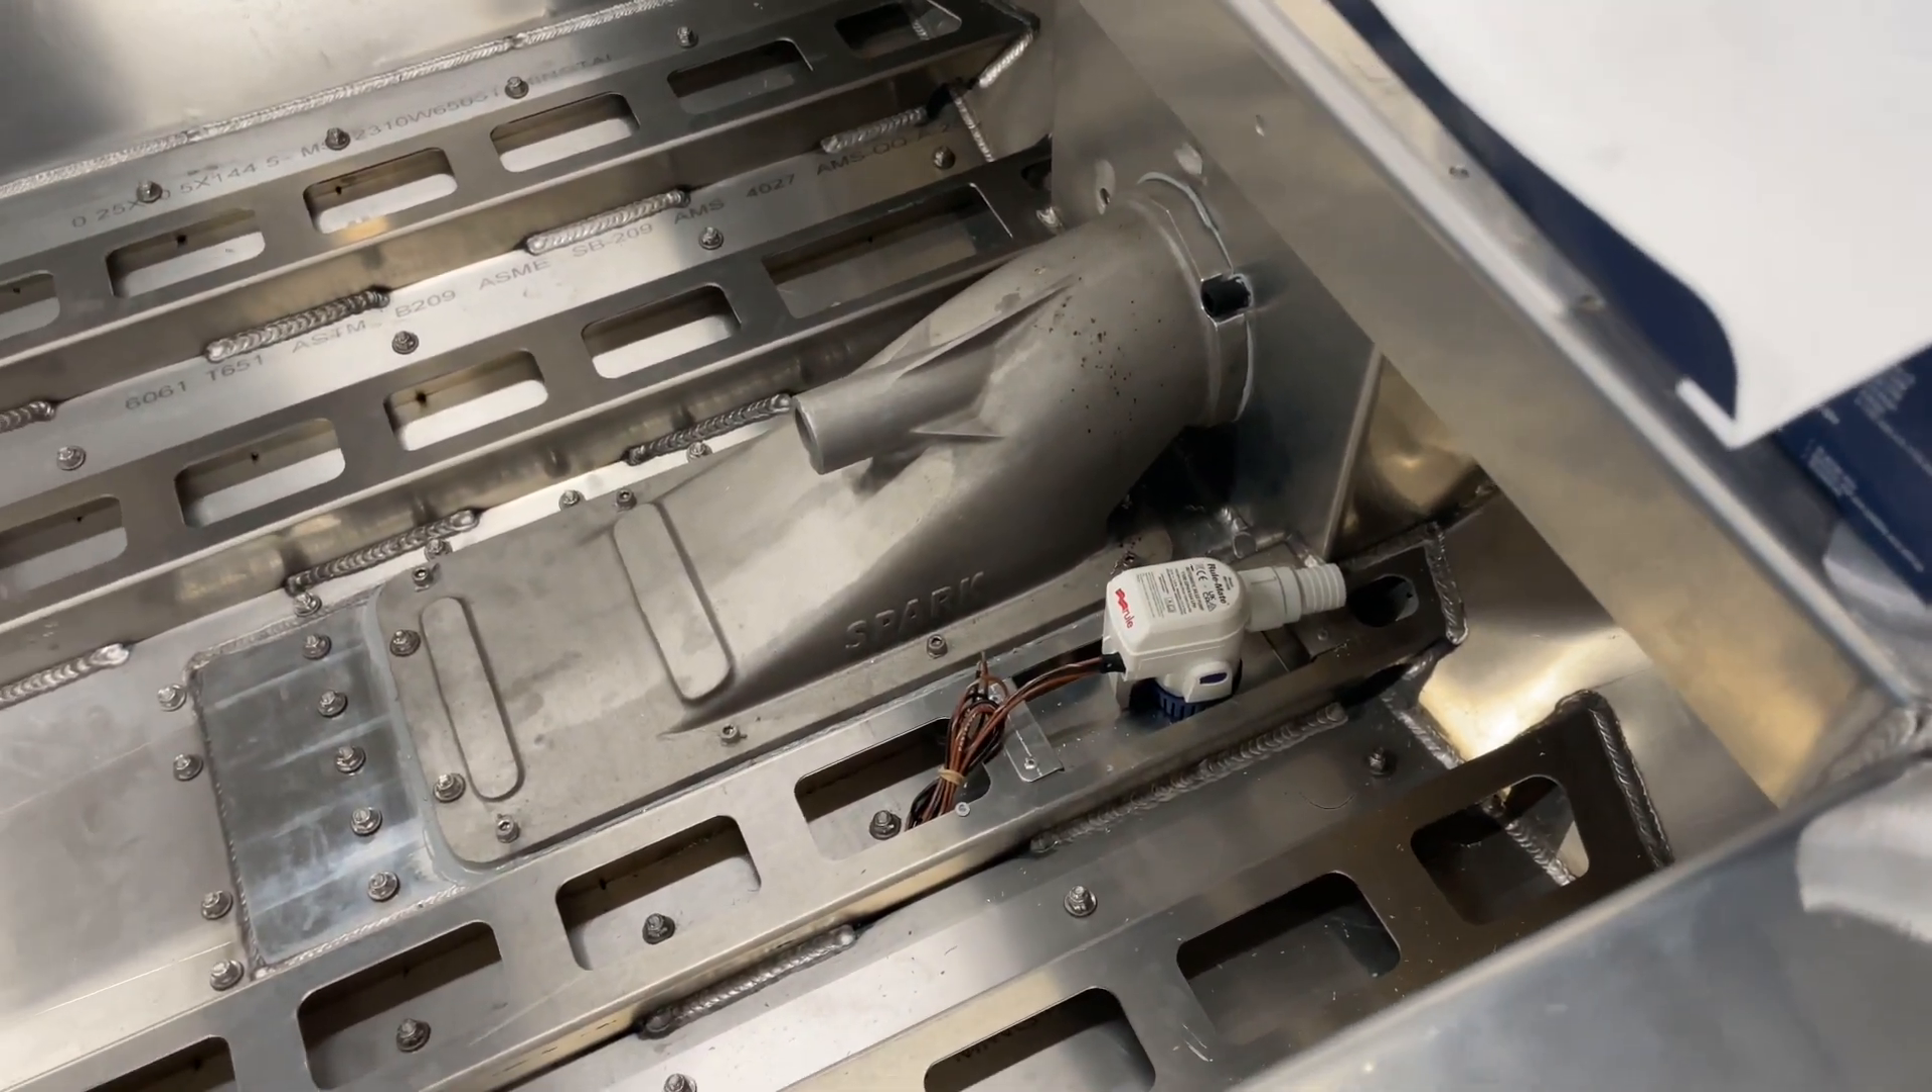In the bilge here we've got our bilge pump mounted.